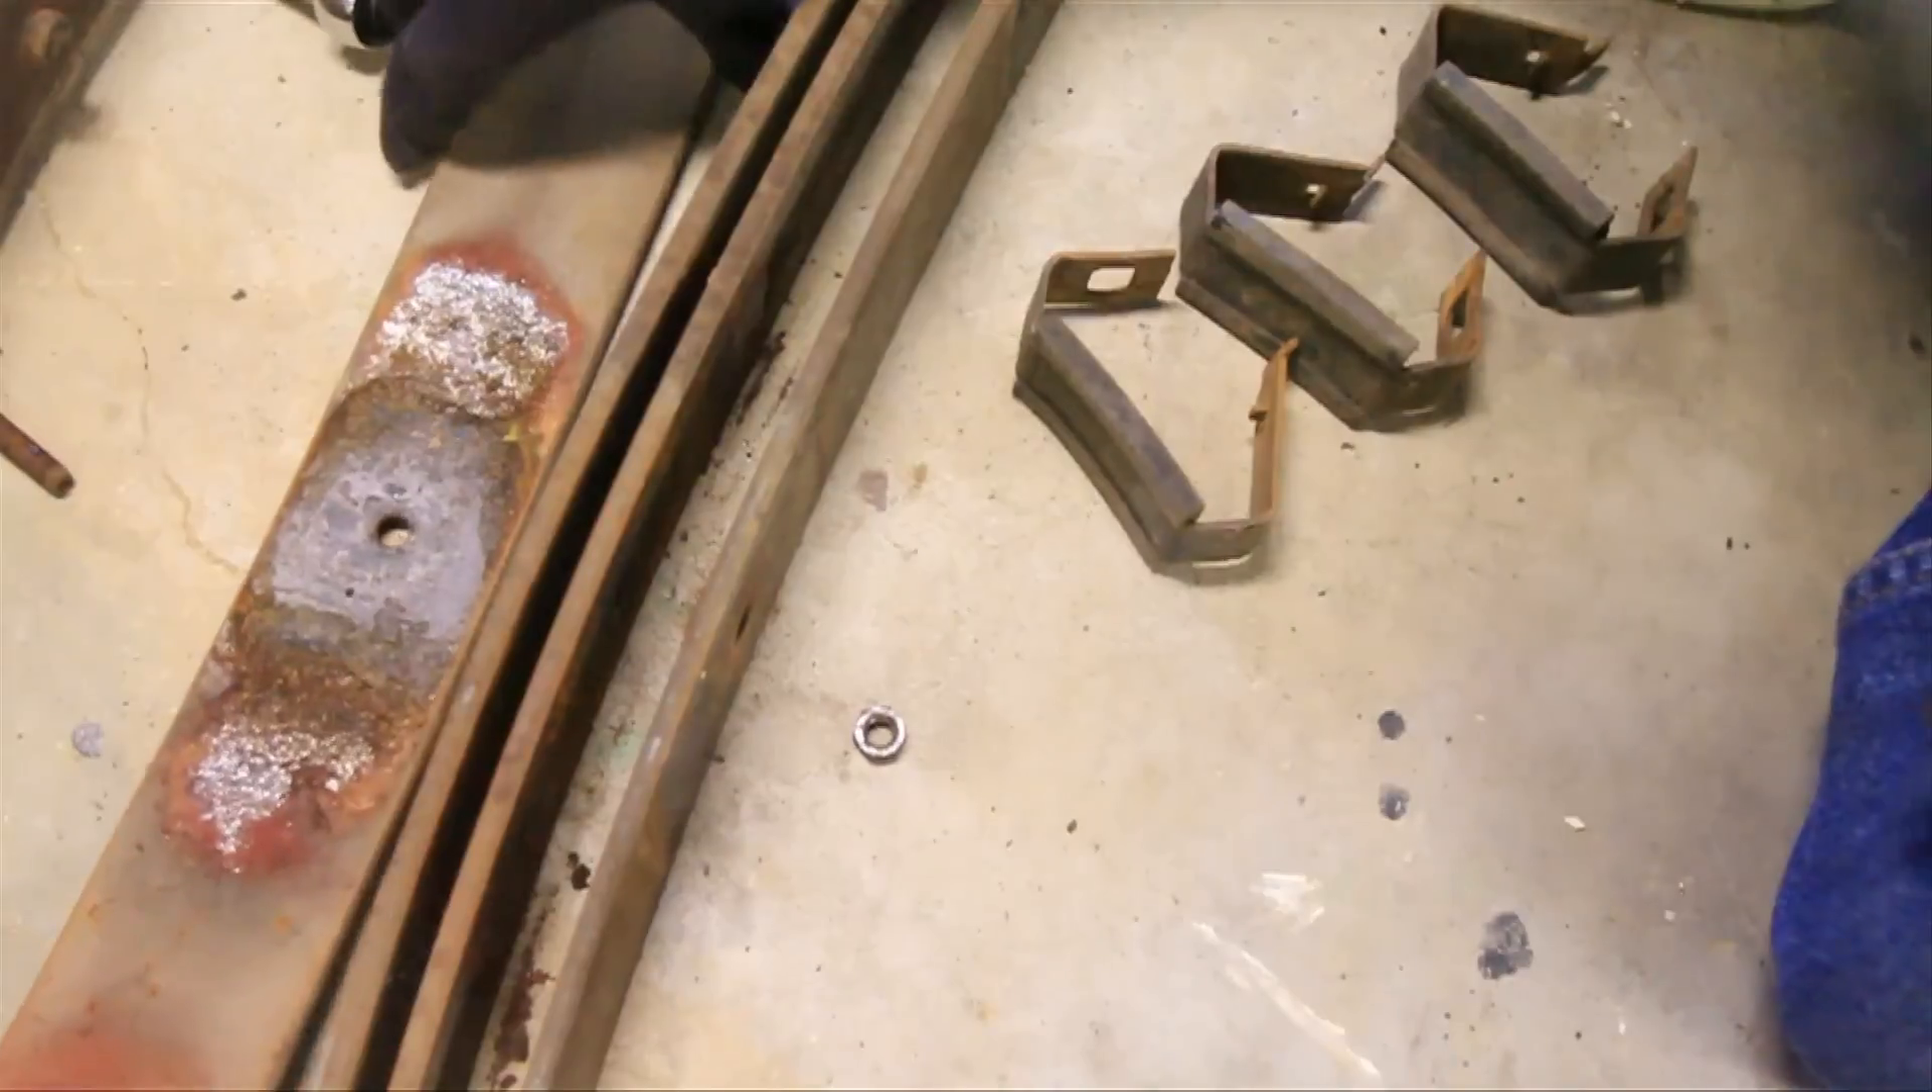Alright, now our springs are separated on the Cherokee pack.